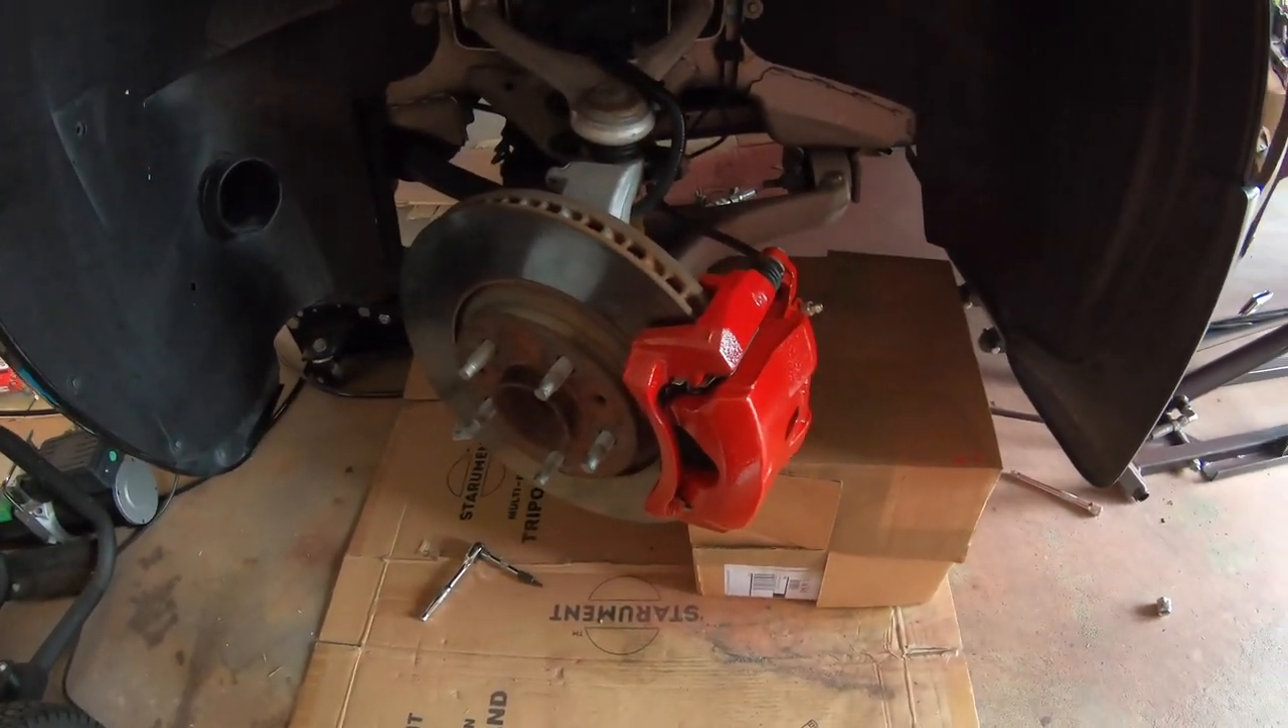Alright so I put the rest of the caliper on, torqued it down. Only thing left to do now is put the wheel on and lower it.